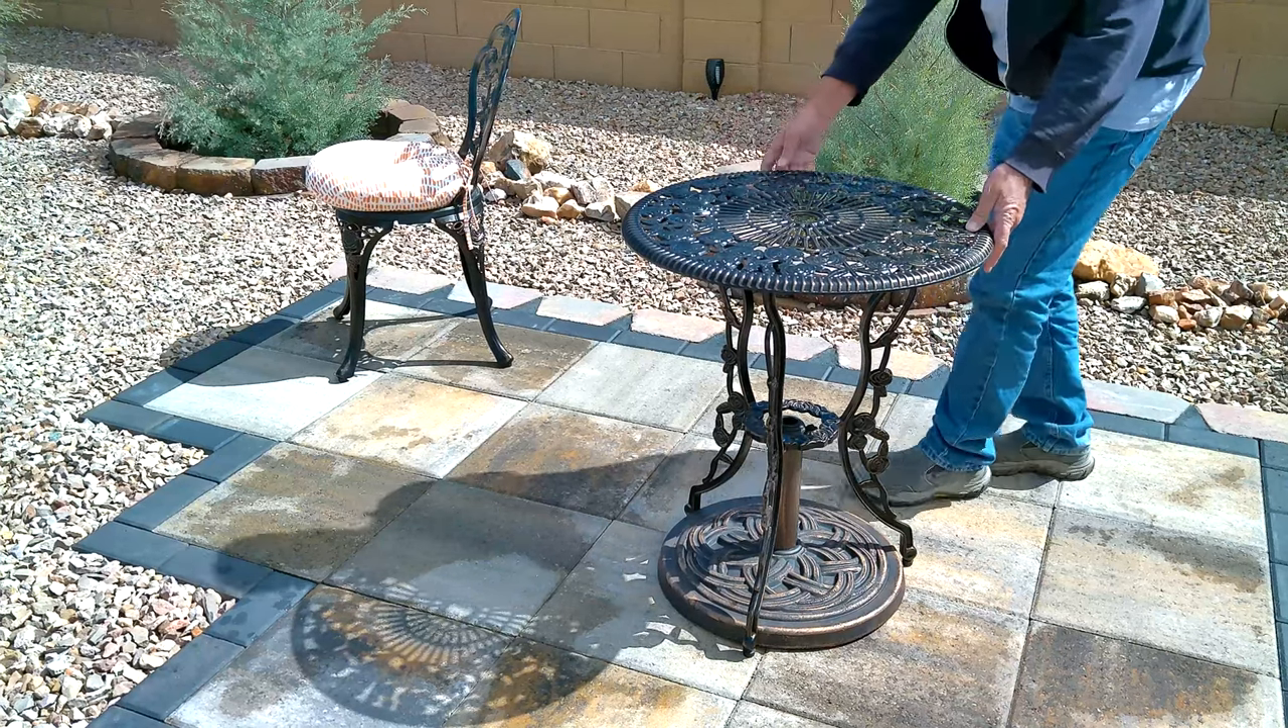And oh boy that is a perfect fit the table and the base are pretty much a perfect match.